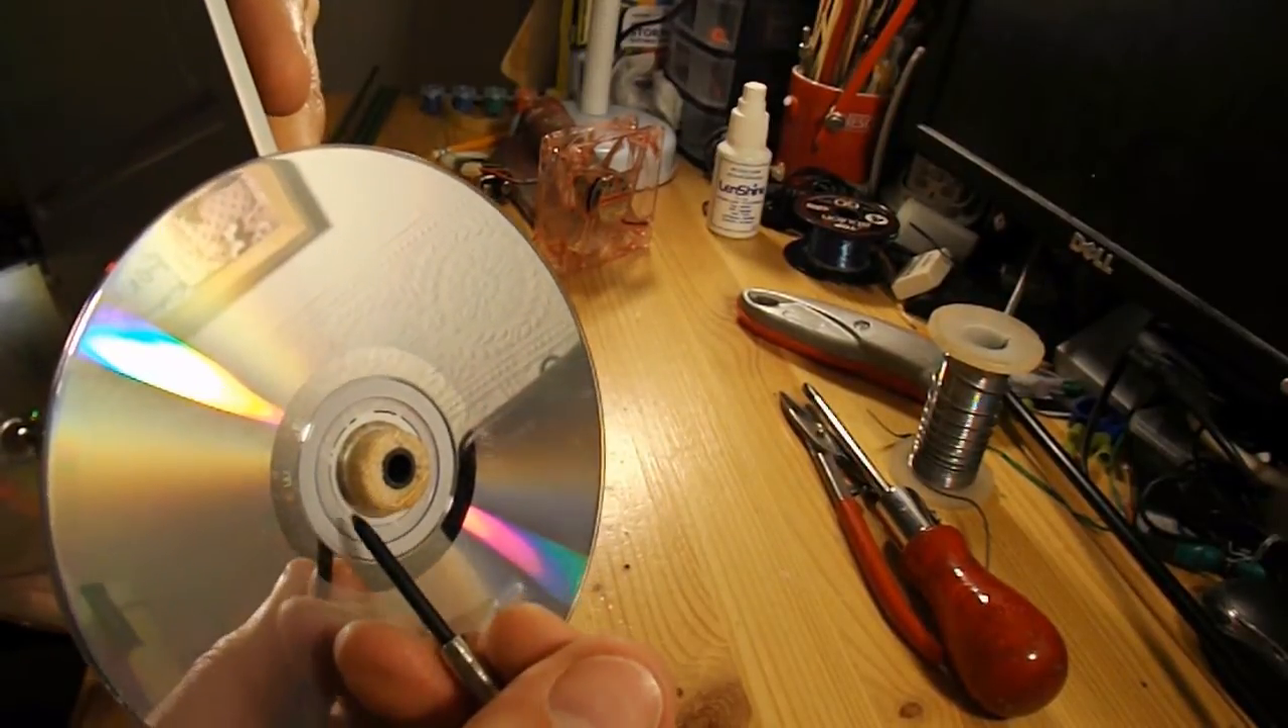I've got three CDs on each side to take the weight, and the bush is a piece of wooden dowel that happens to be exactly the right size for the inside of the CD.